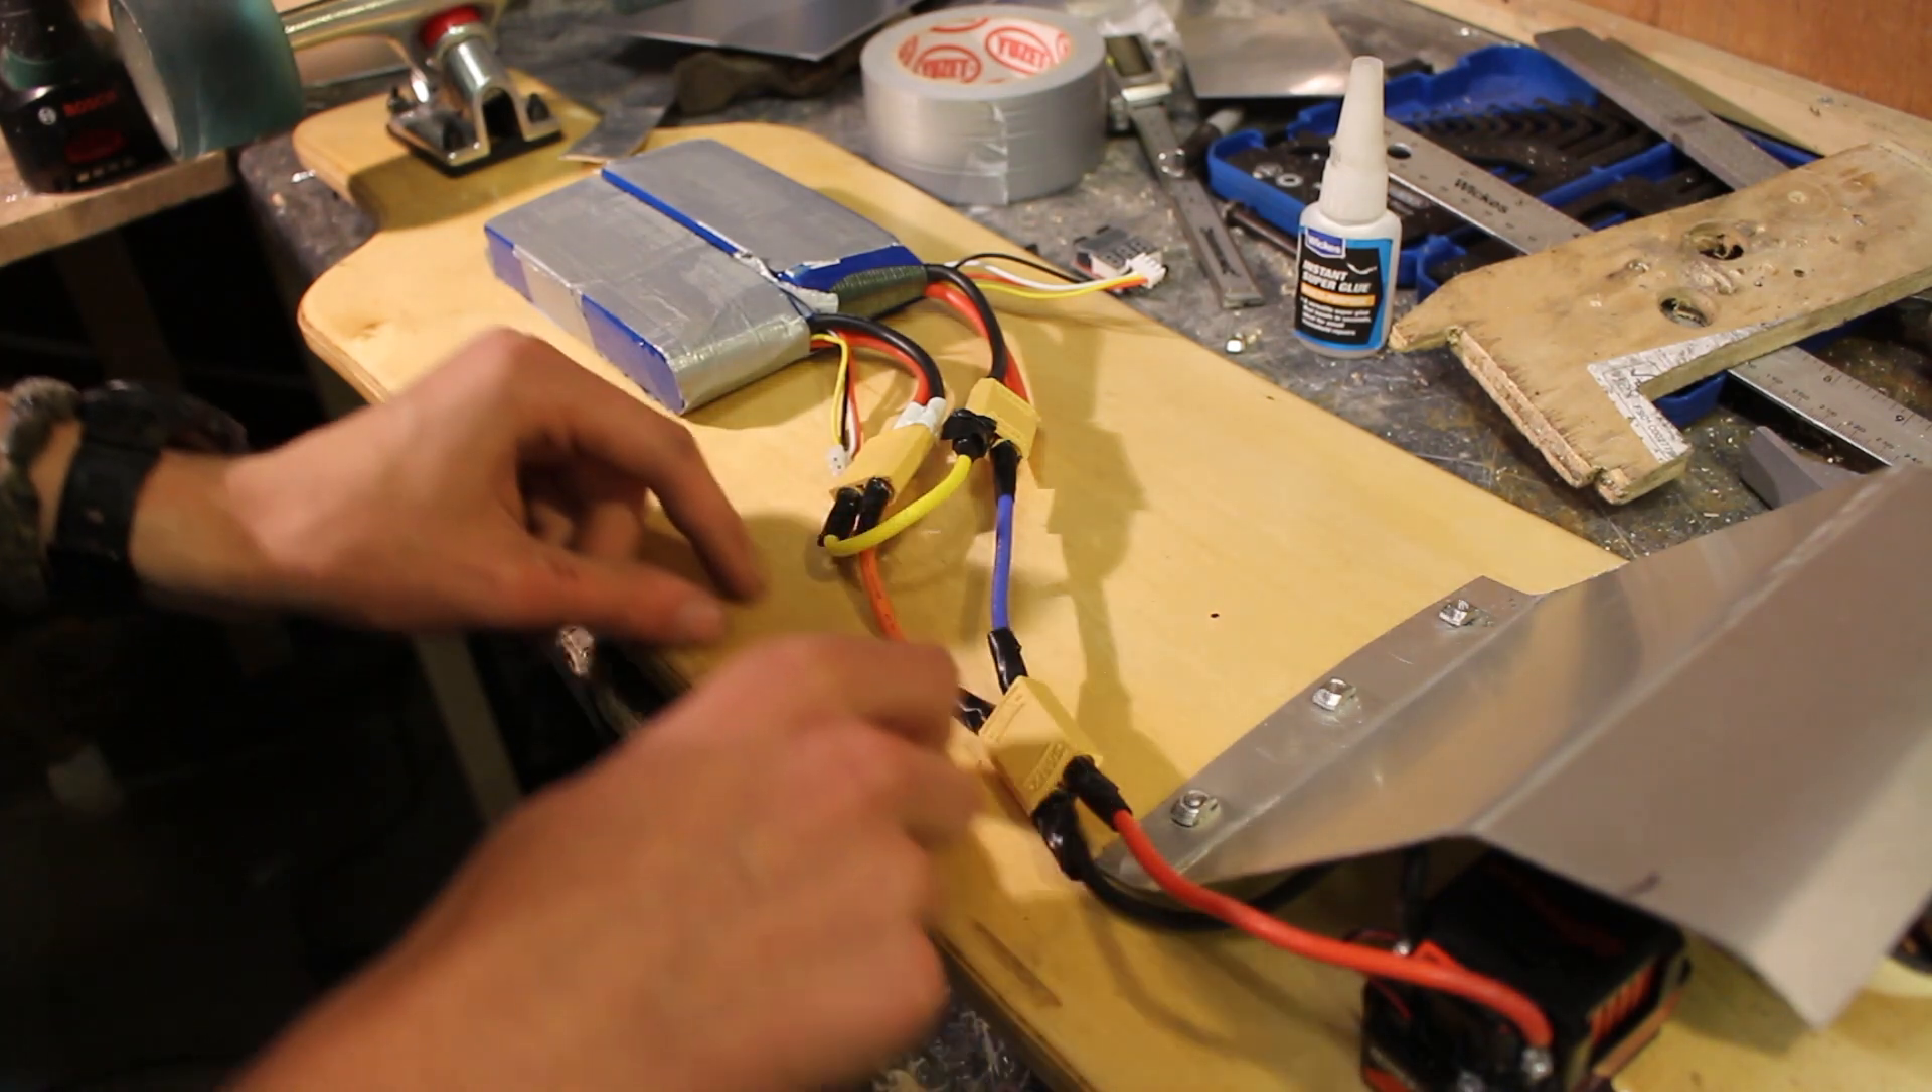This is what it looks like when I've got the batteries placed on the deck.